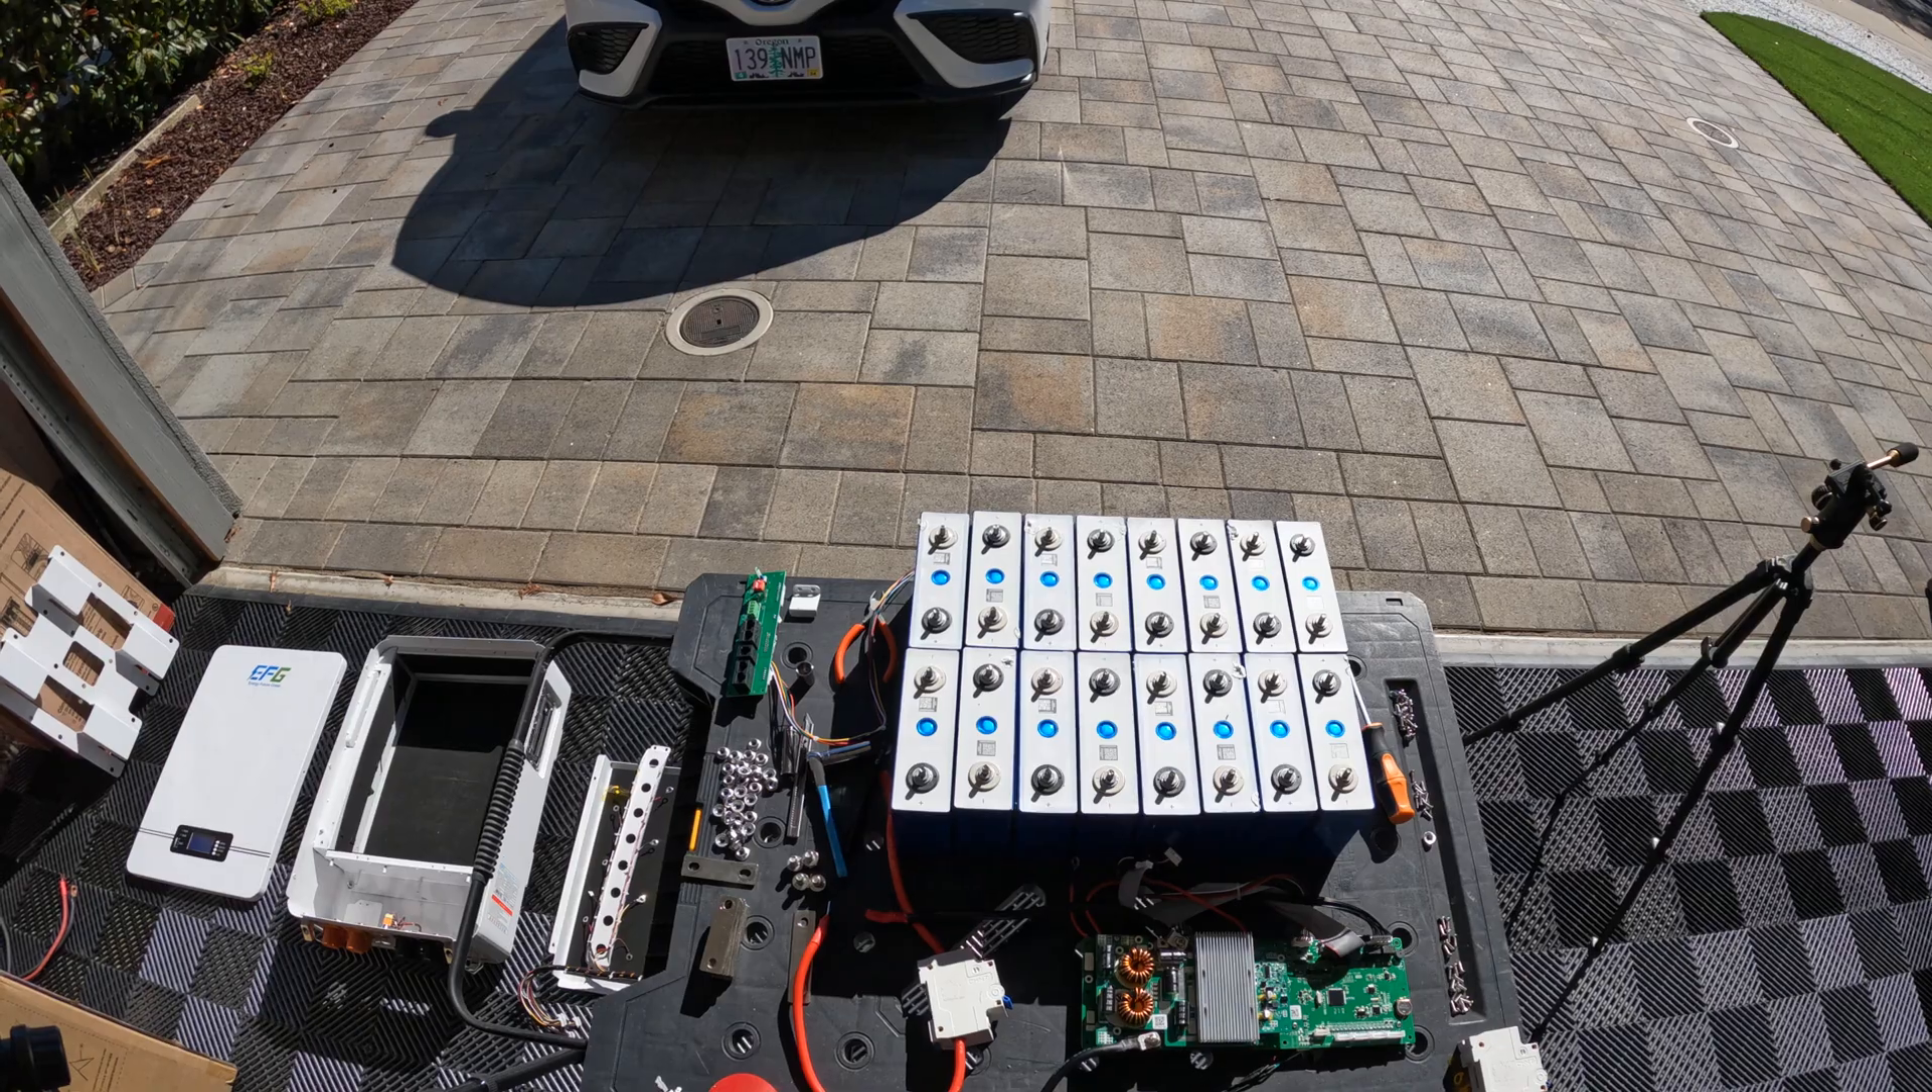And here's a battery fully disassembled we have 16 cells.